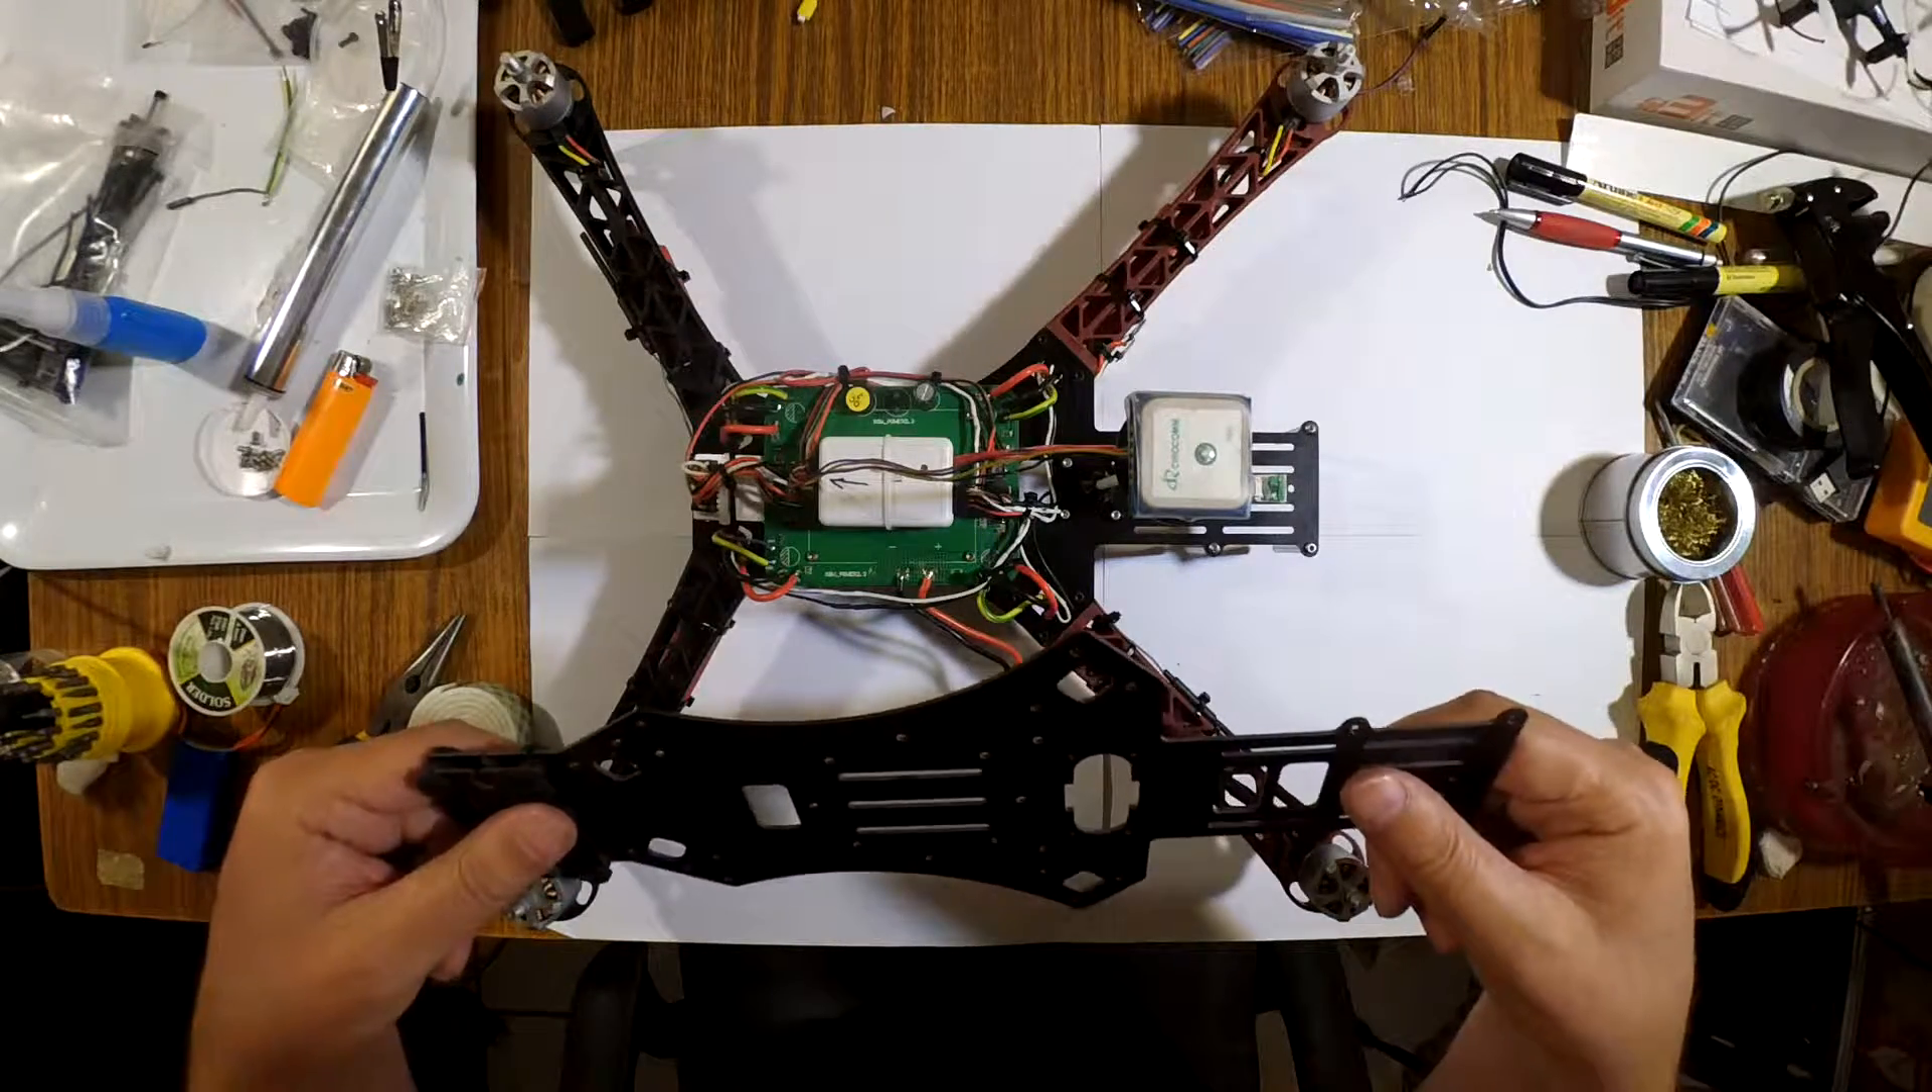The last thing remaining is now to just again fit the bottom plate.